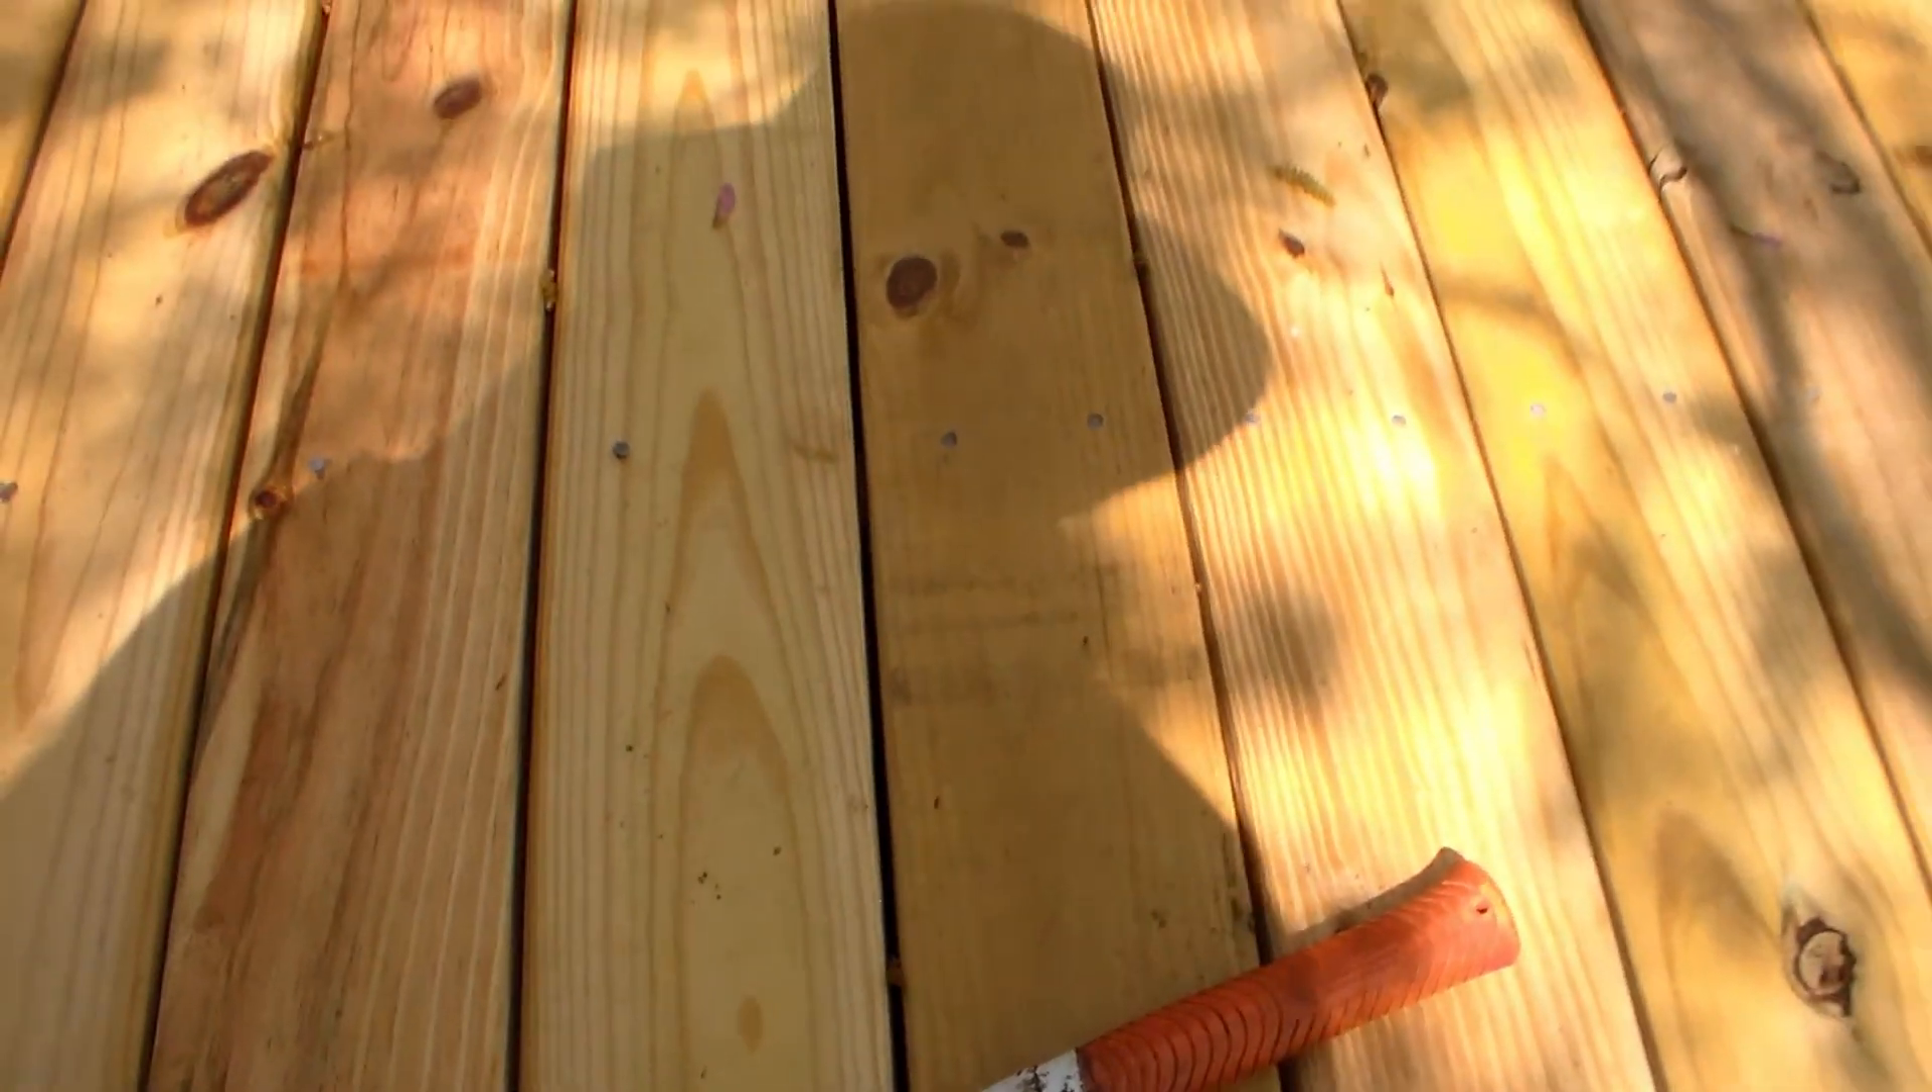So you want to leave a space between each deck board and you can see I've done that.